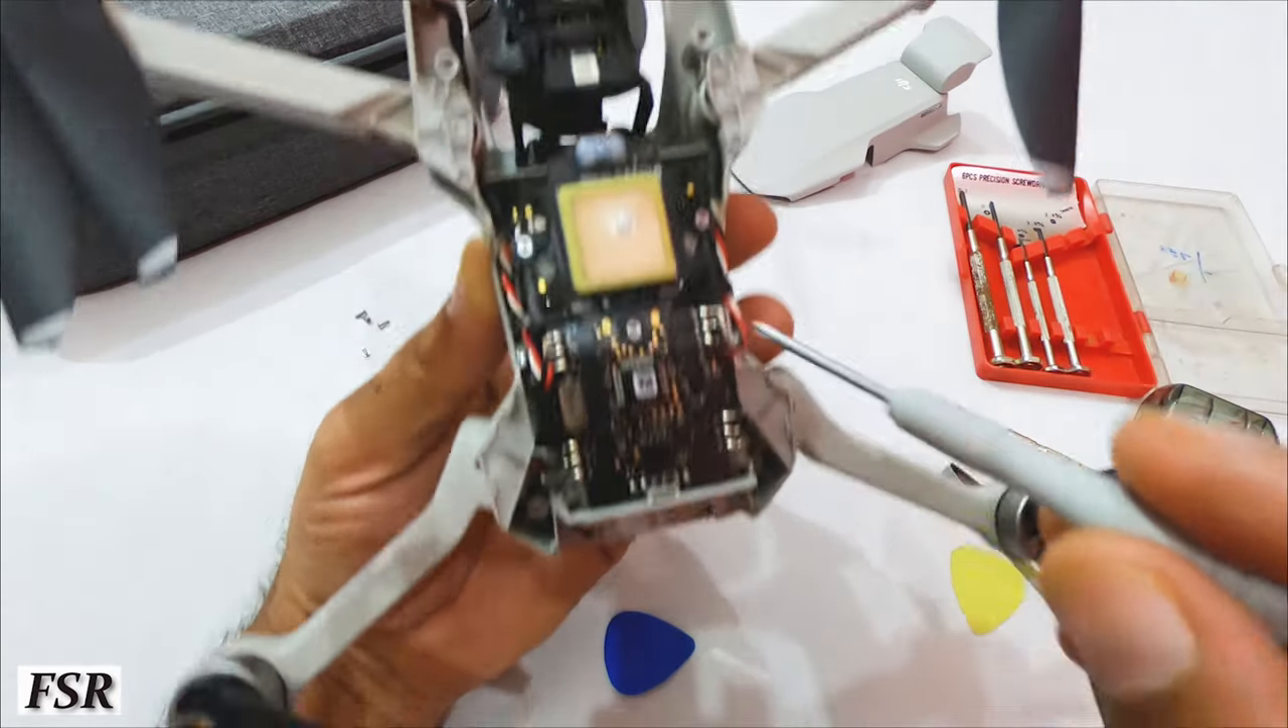This is how half of the Mini looks after top cover is removed.